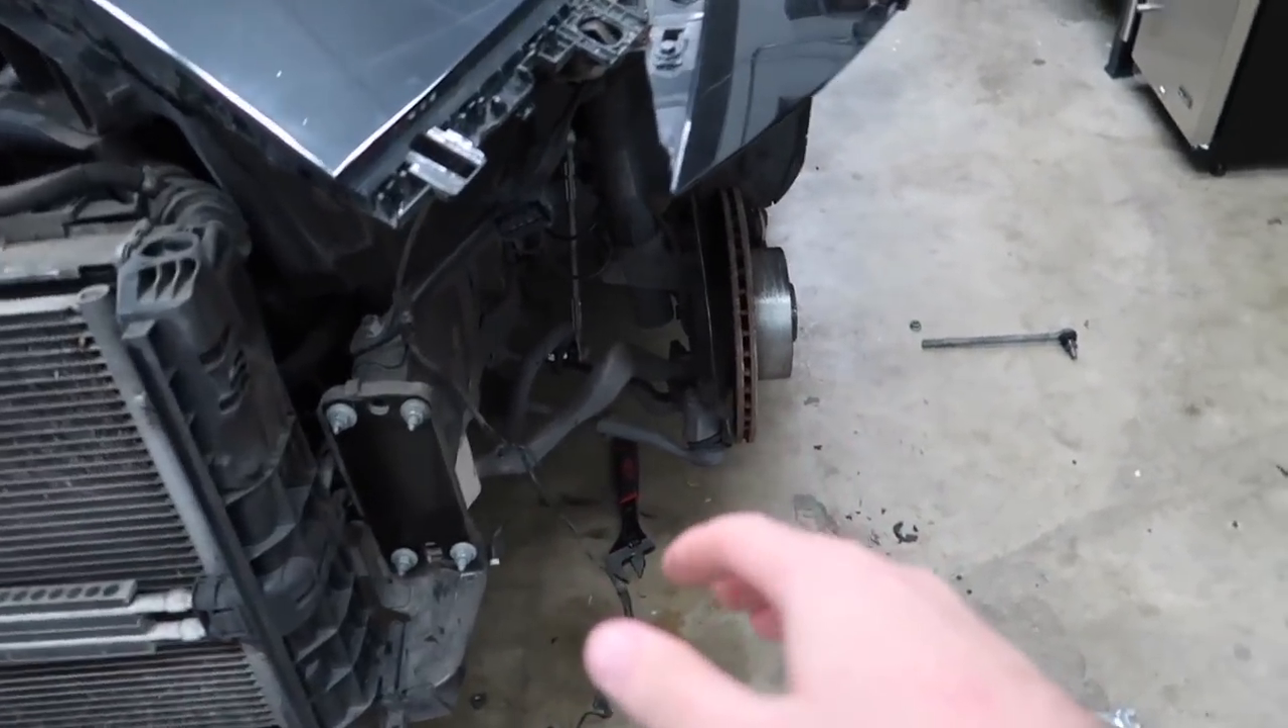The good thing is you have none of the front end assembled.